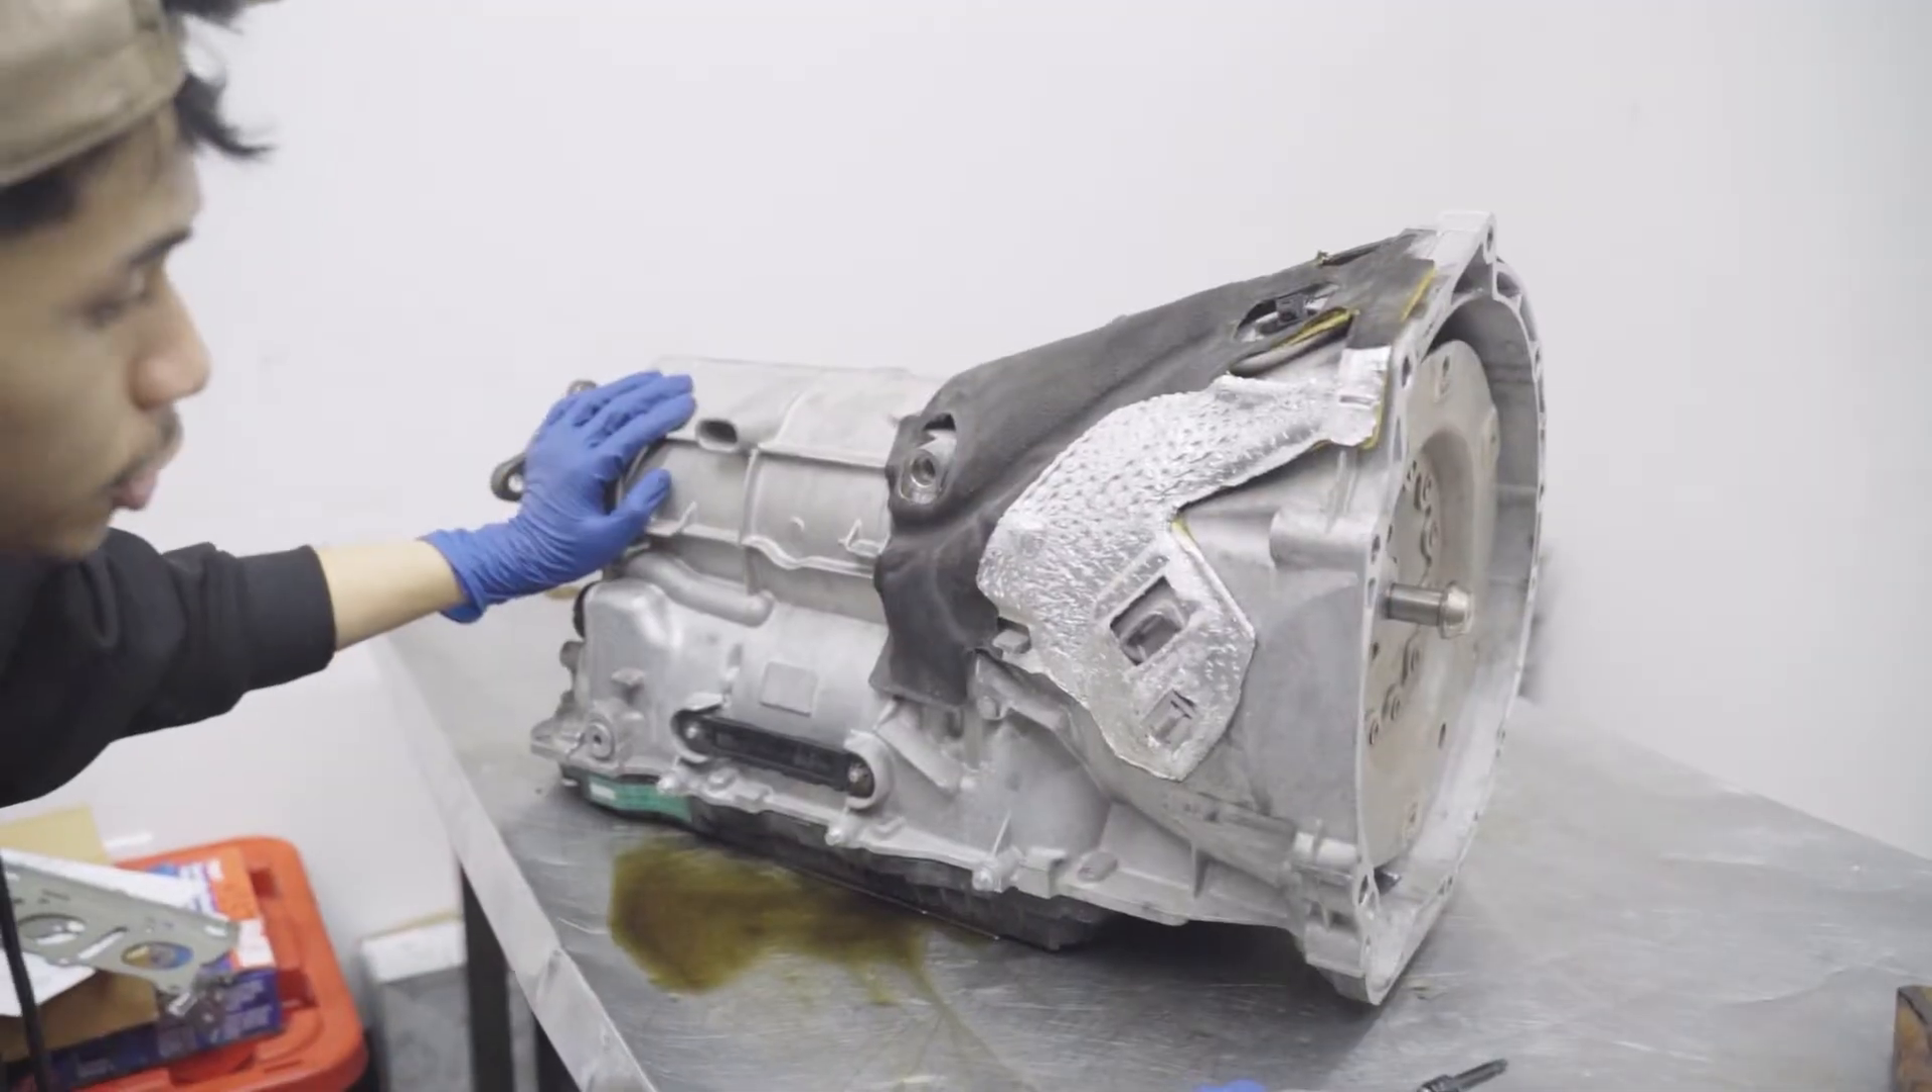First off, we're going to start with the transmission out of the car already of course.